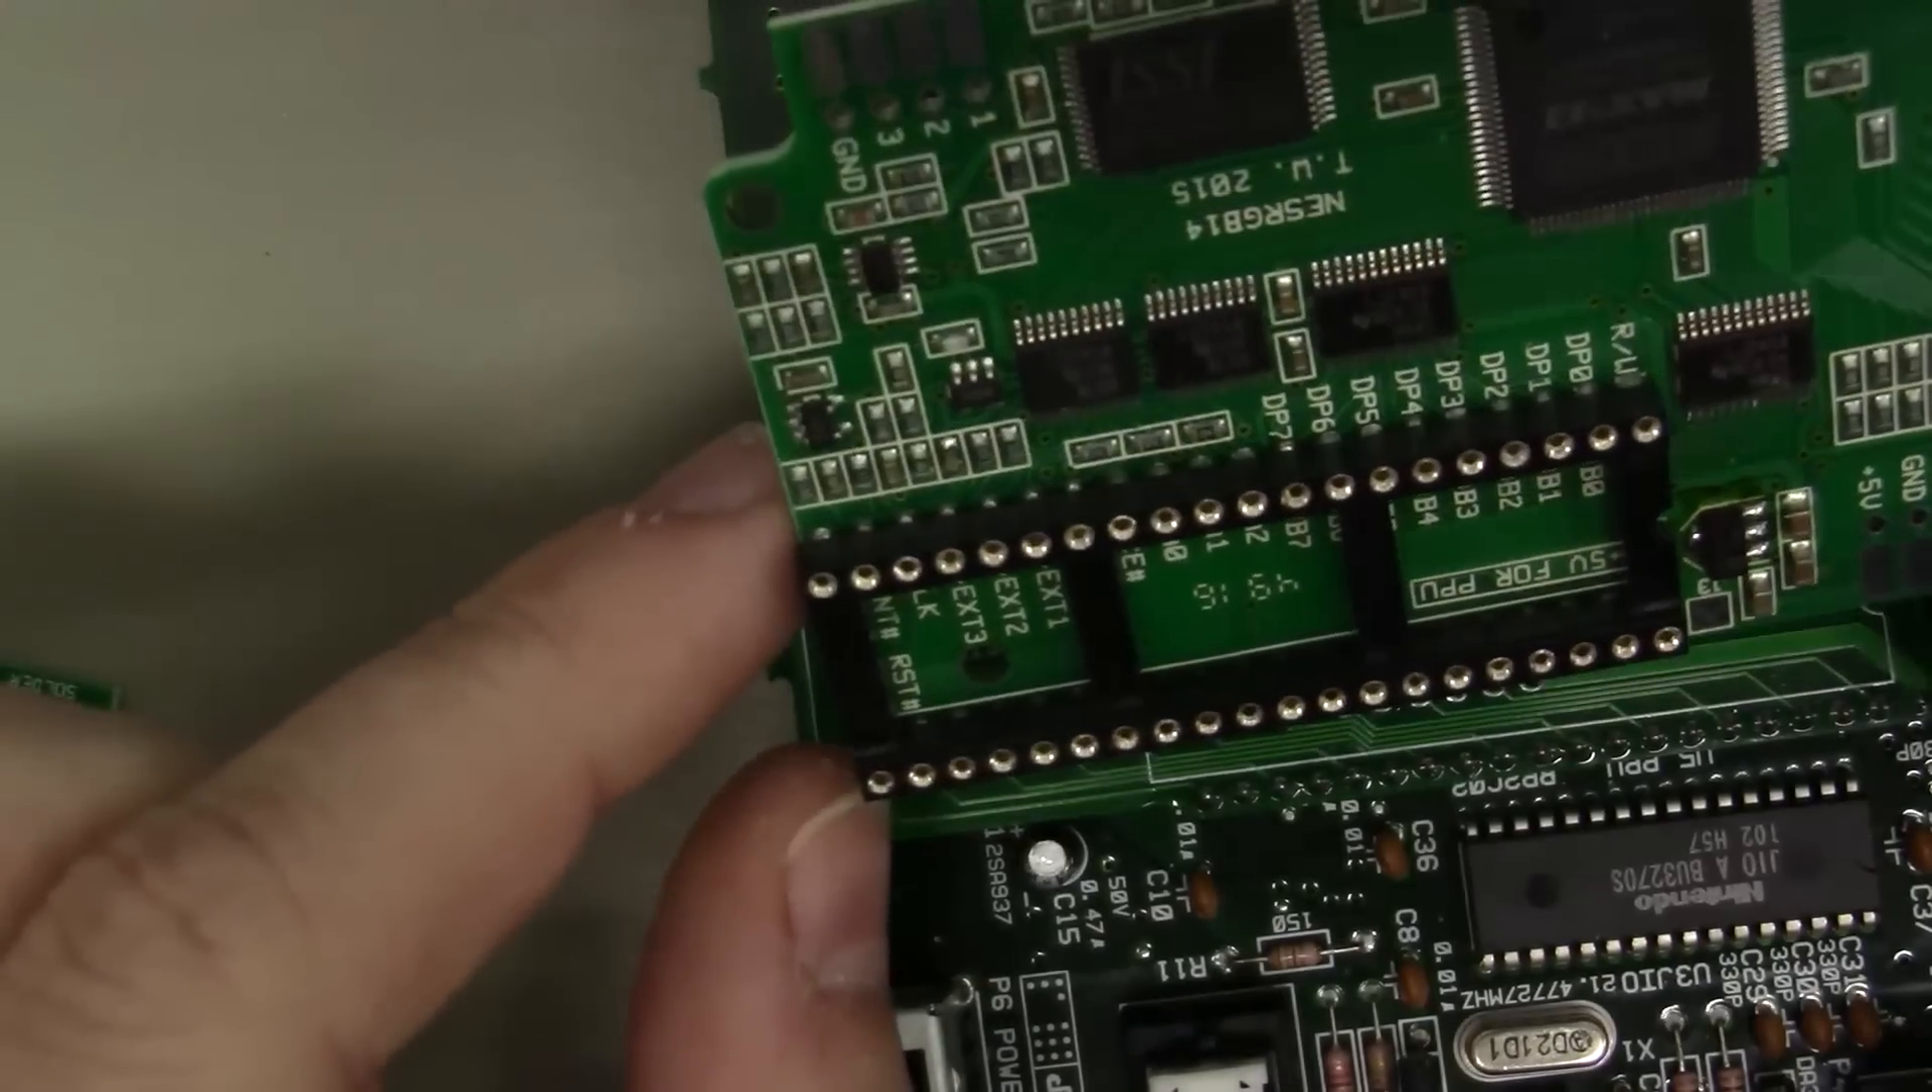We got the socket in place.